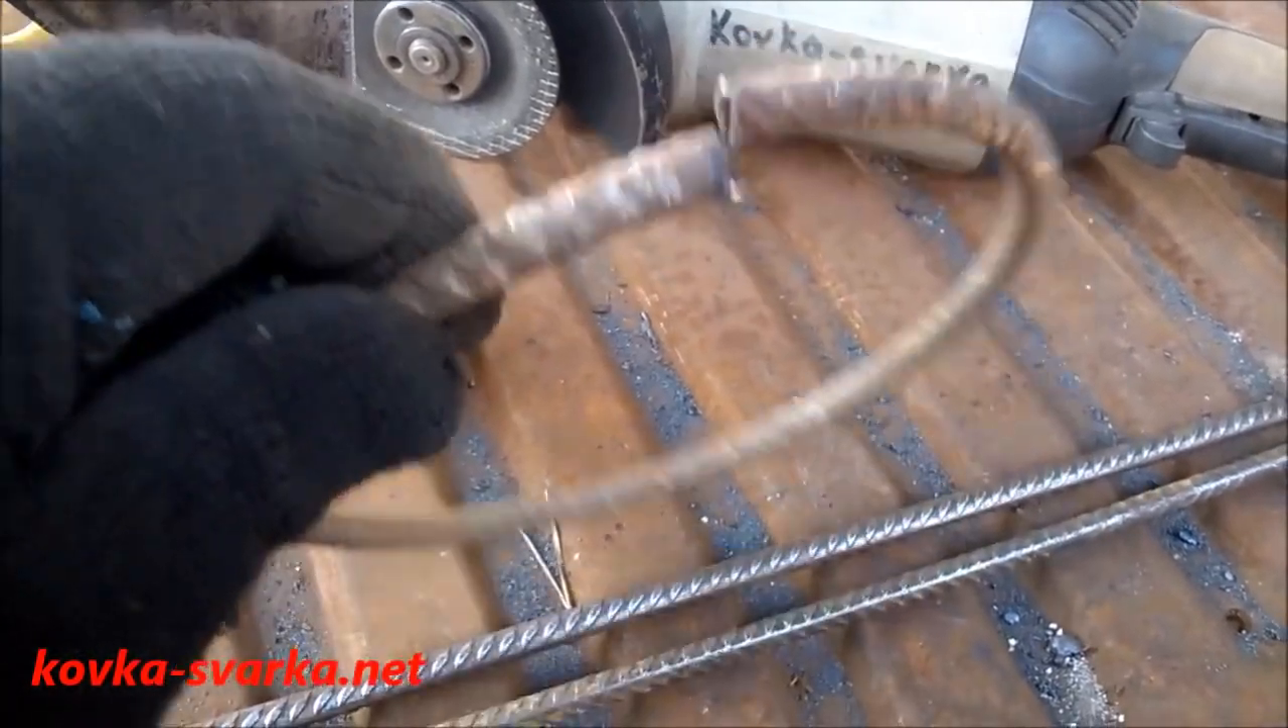Кольцо разрезал, отрезал лишние концы и теперь надо соединить это кольцо, чтобы оно стало единым целым.